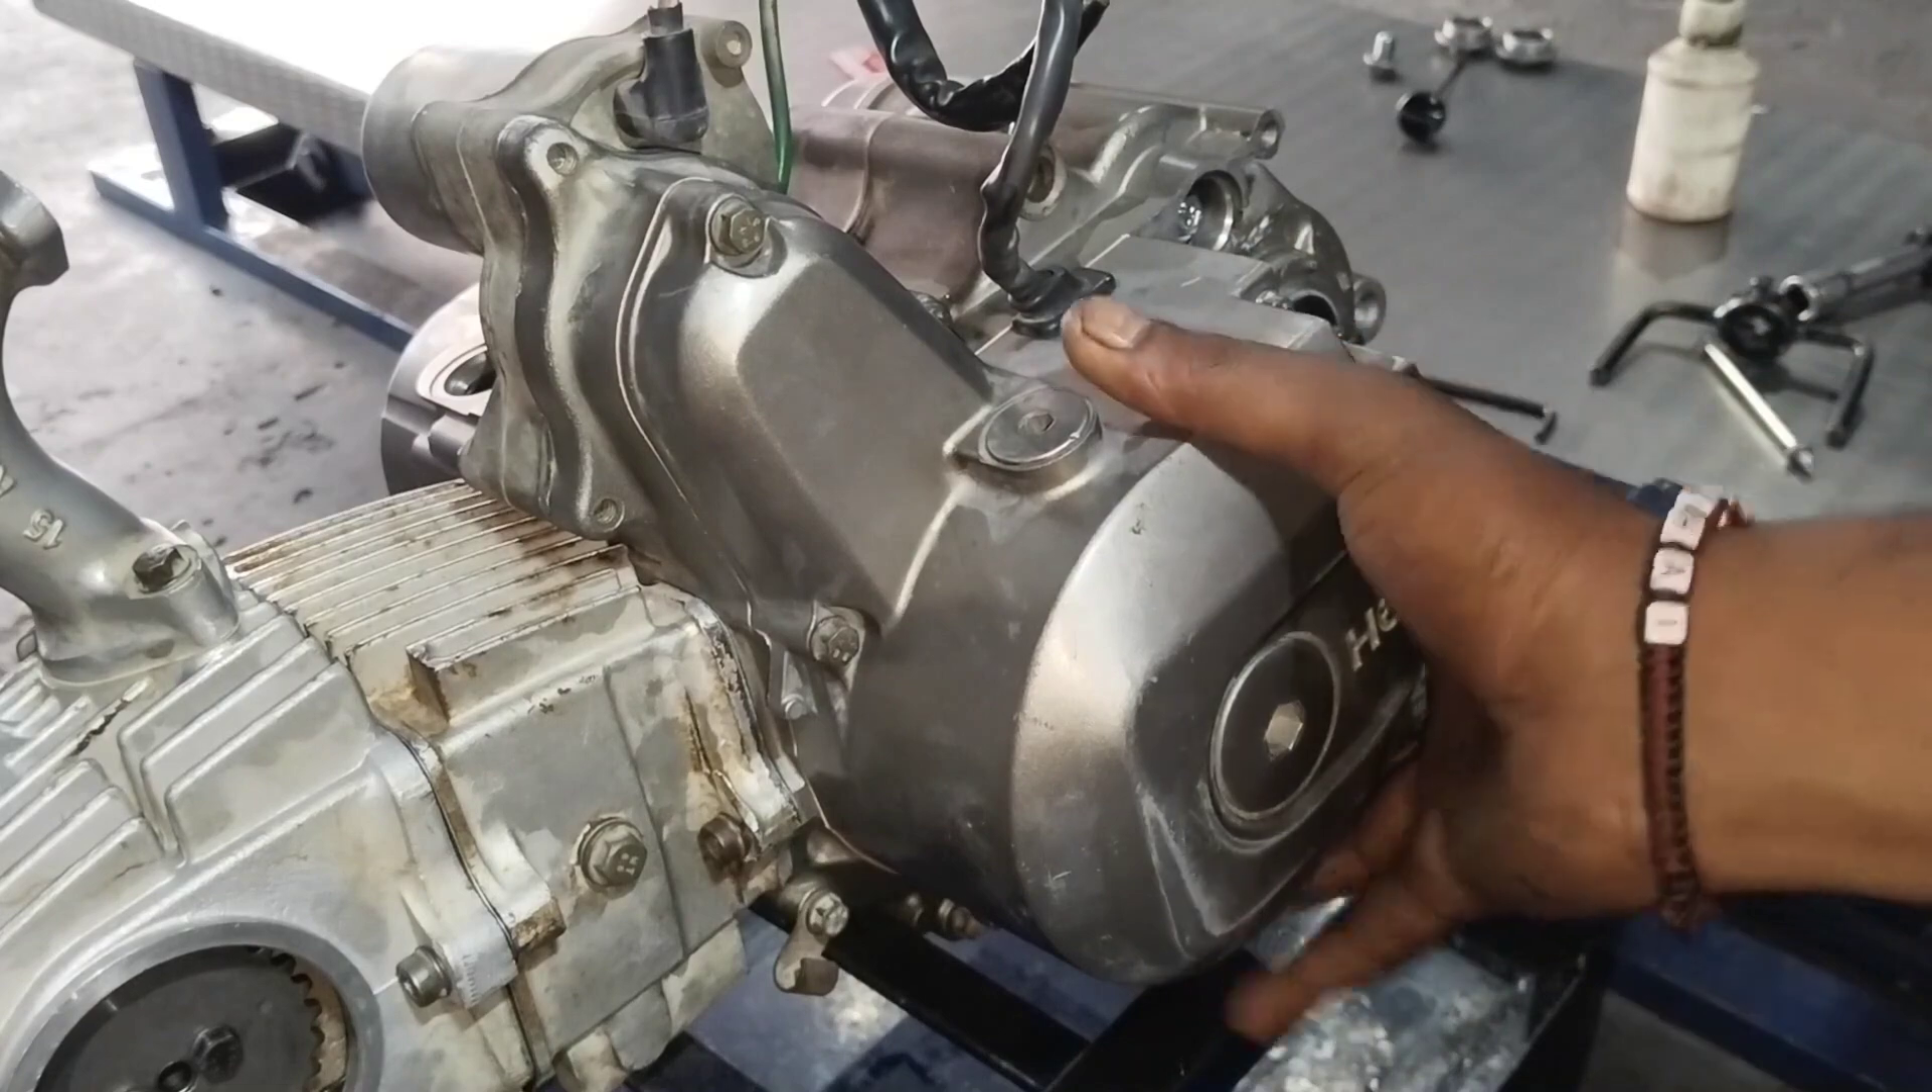देखे गाइज हमारा मैगनेट कवर लग चुका है।